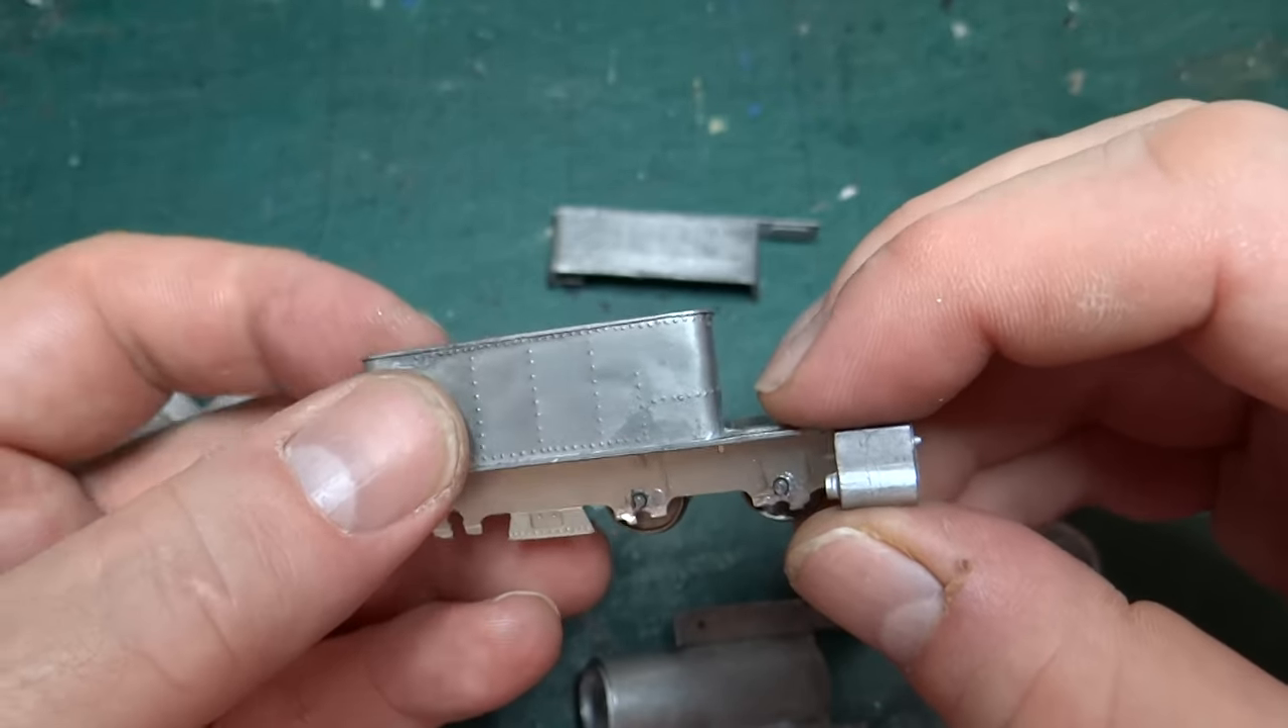The front of the tank part has this other piece of foot plate on it or chassis and that's supposed to put flush up to the cylinder like that. So that works quite nicely okay that's all that's all okay.